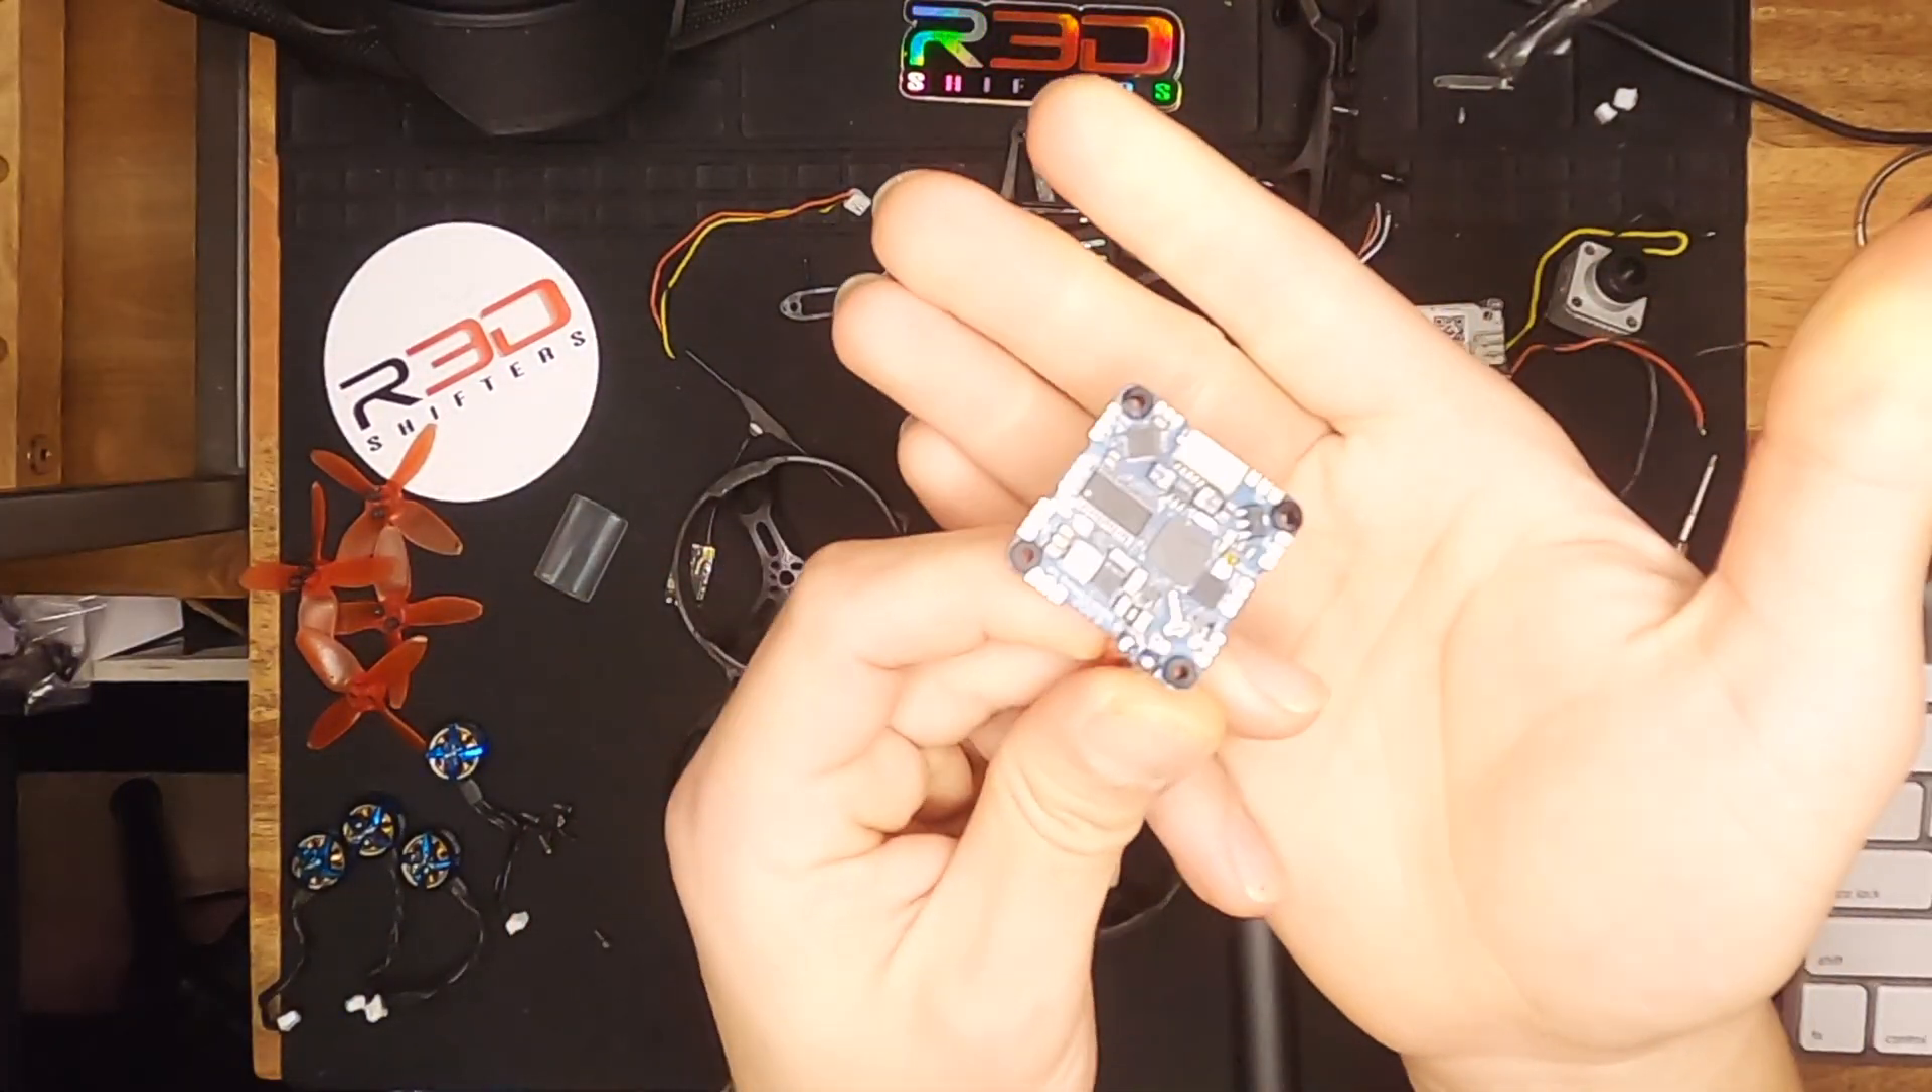I already went ahead and plopped on the grommets into the flight controller.